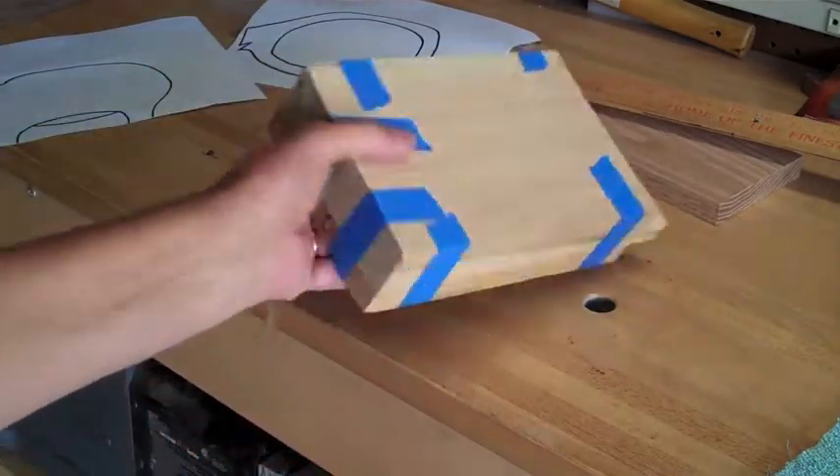So you can see now i have put masking tape around these three blocks of wood holding them so i can band saw cut or if you need to use a jigsaw that would work too.